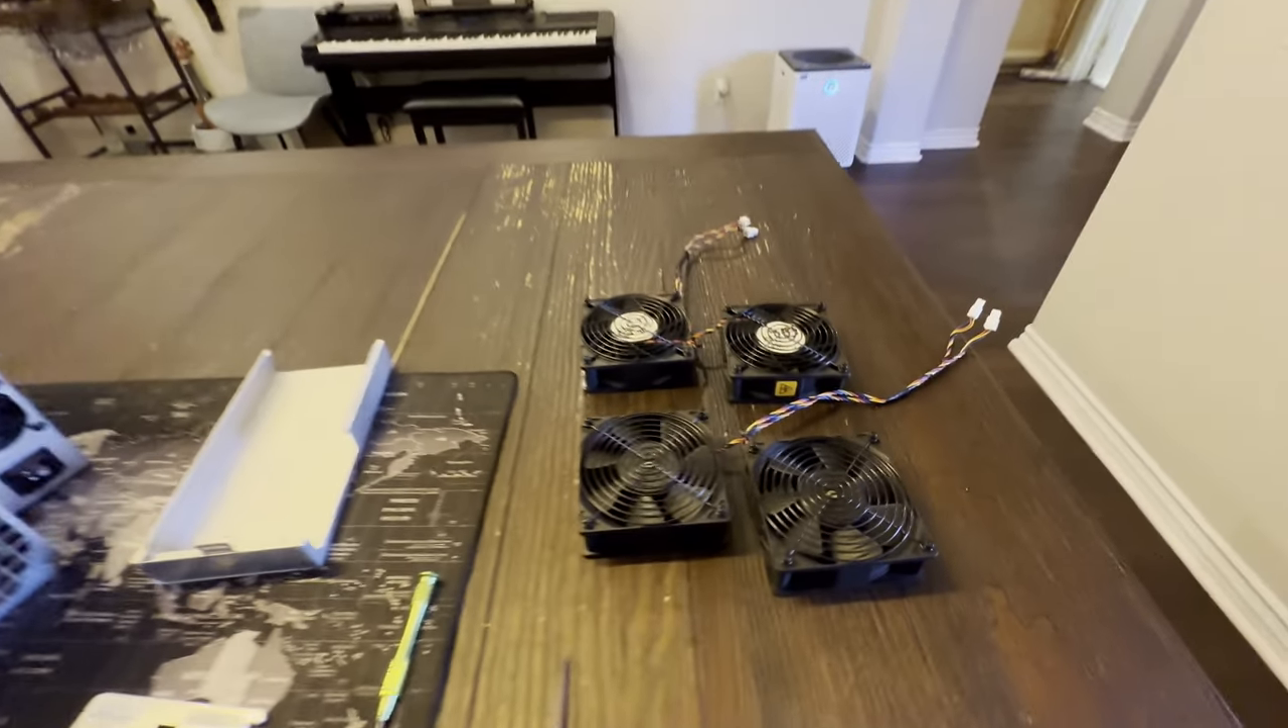We've got our fans off. So you can see those four stock fans and their four pin connectors.